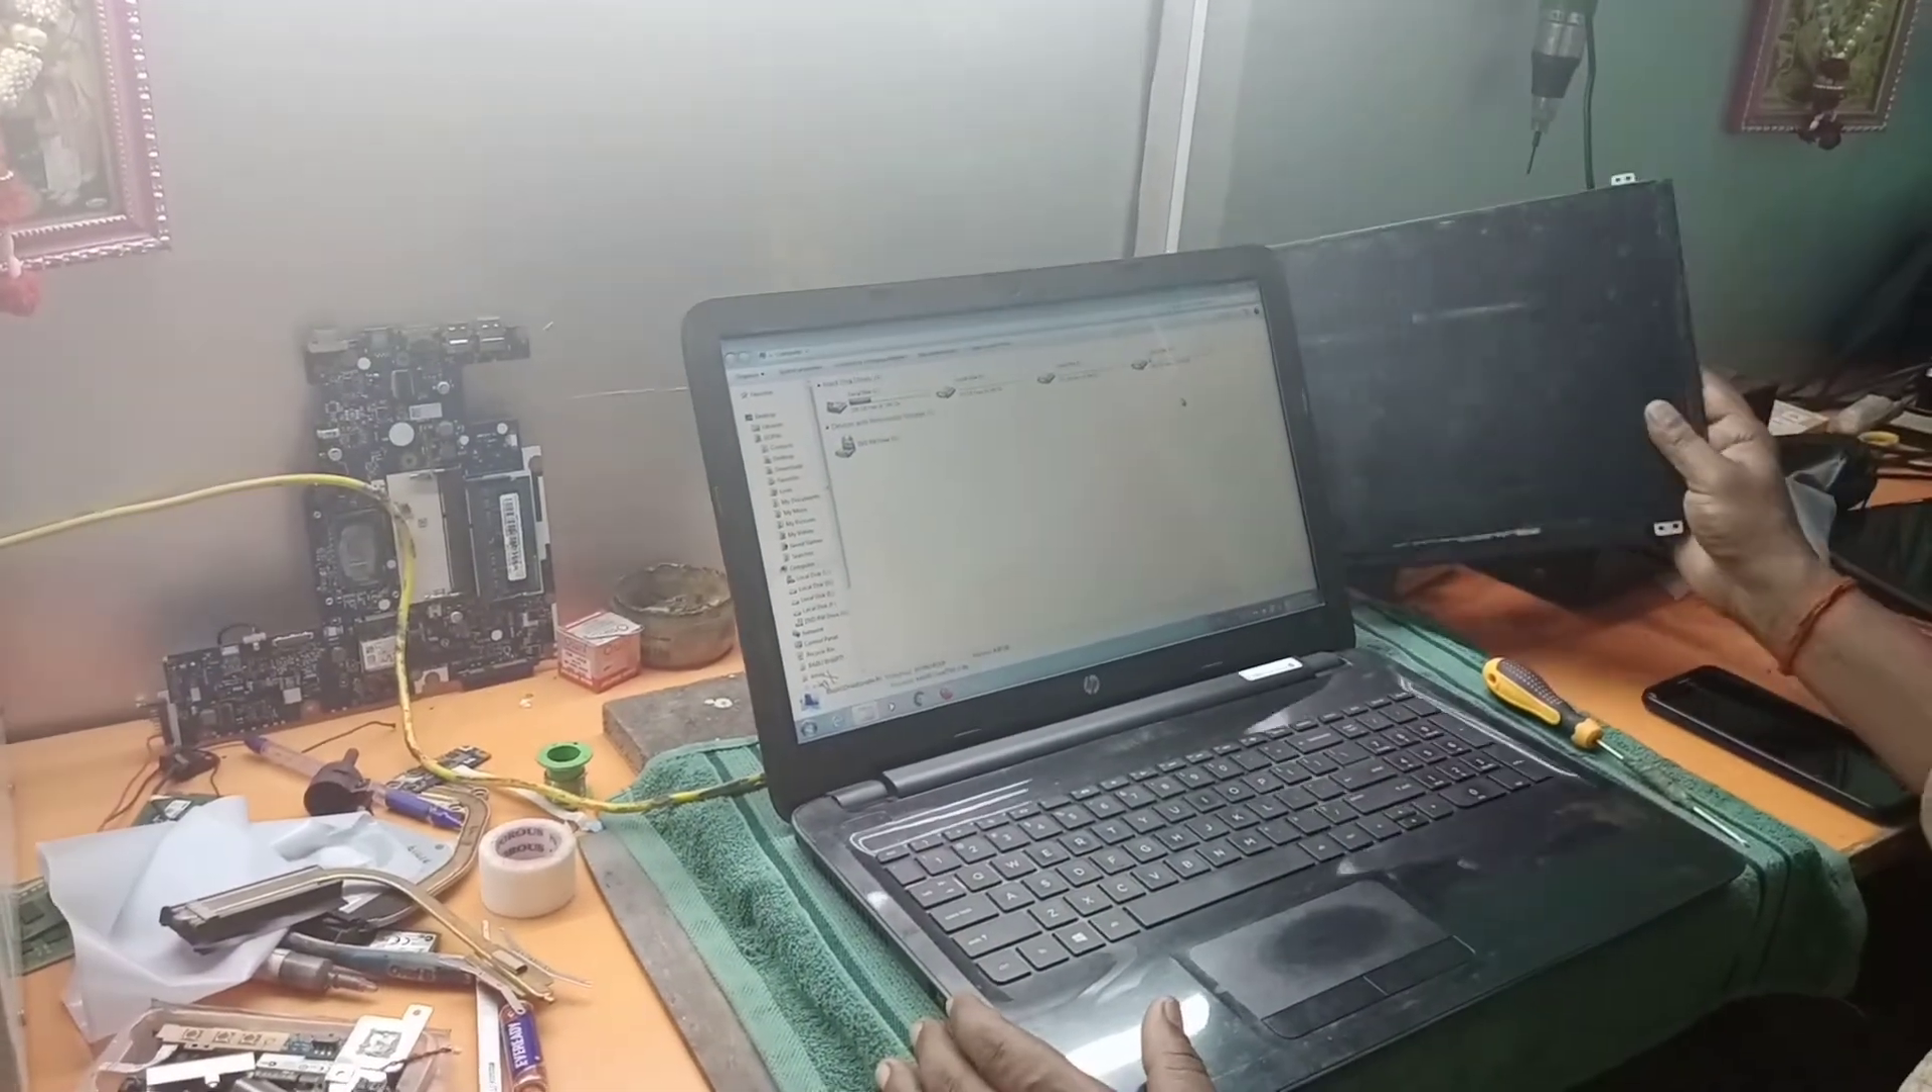अब यह स्क्रीन नया लग गया है।